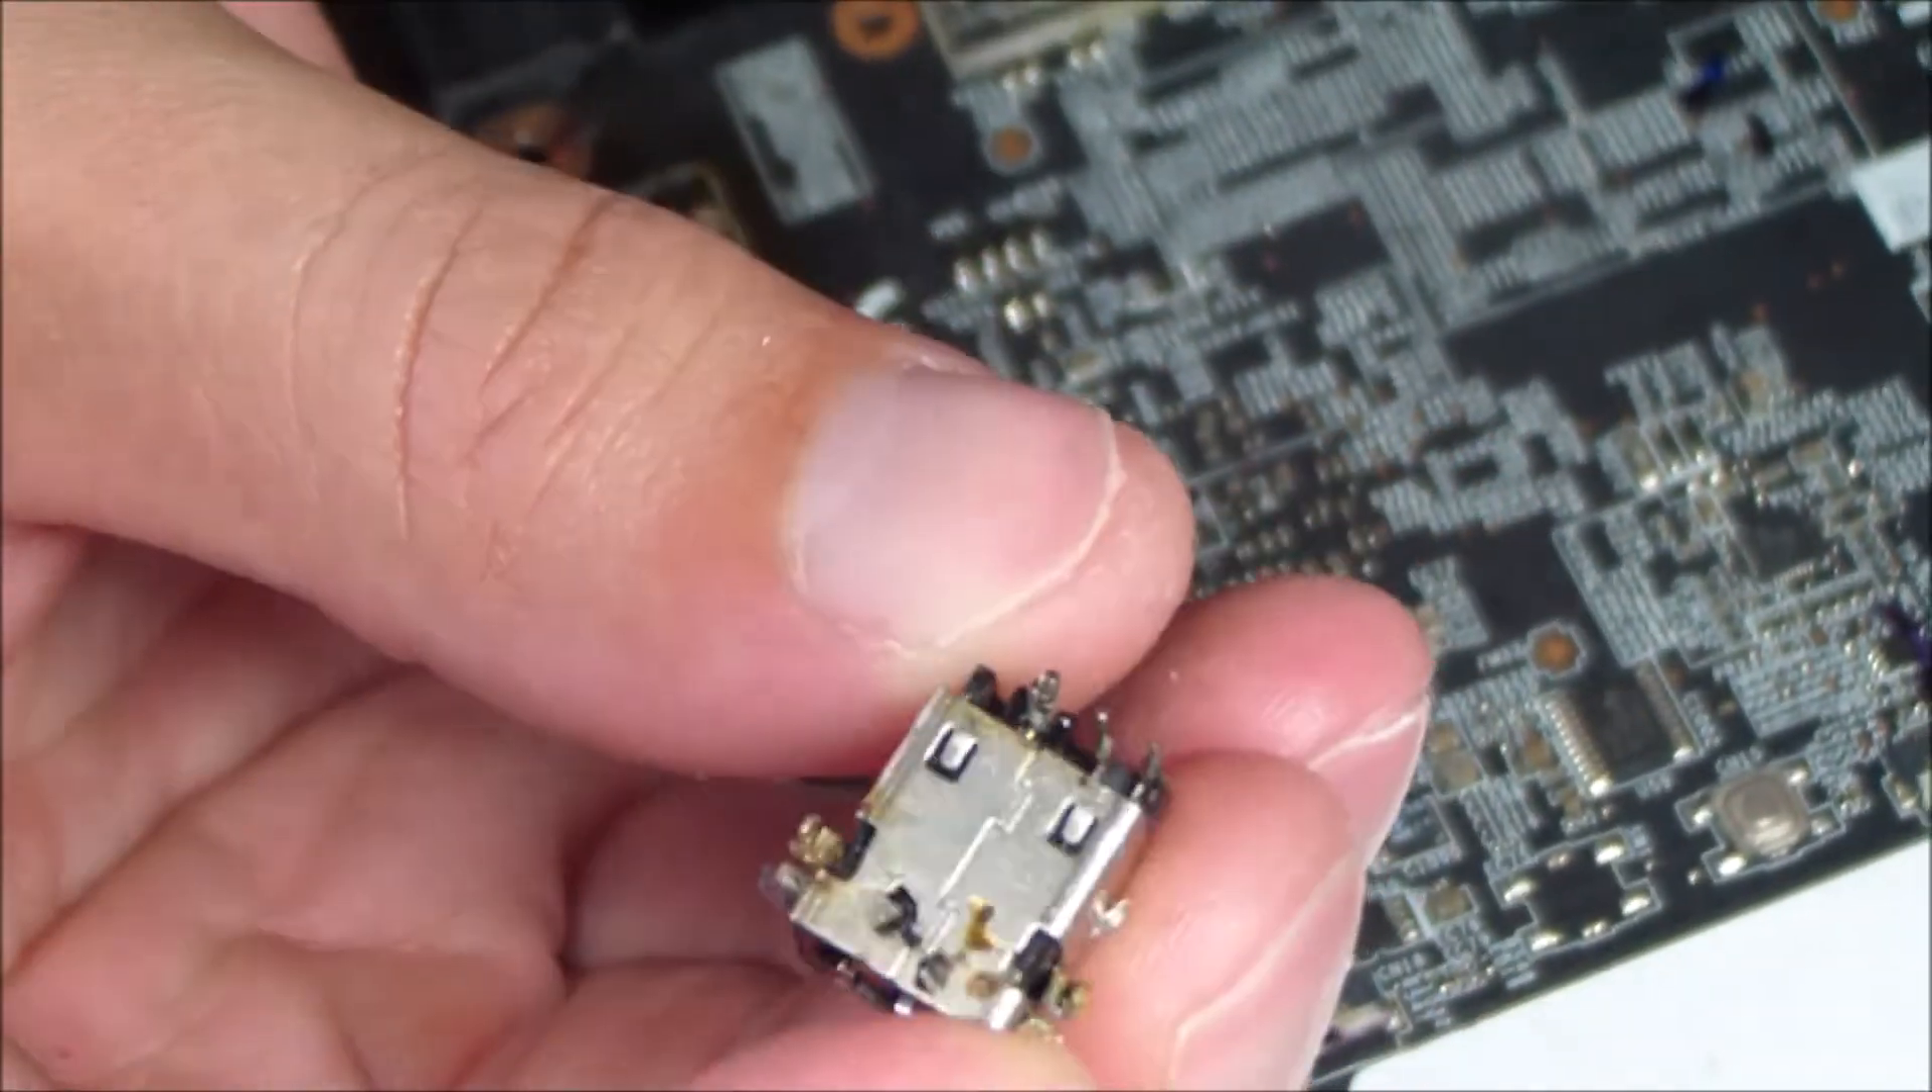You can see that the jack has been removed.